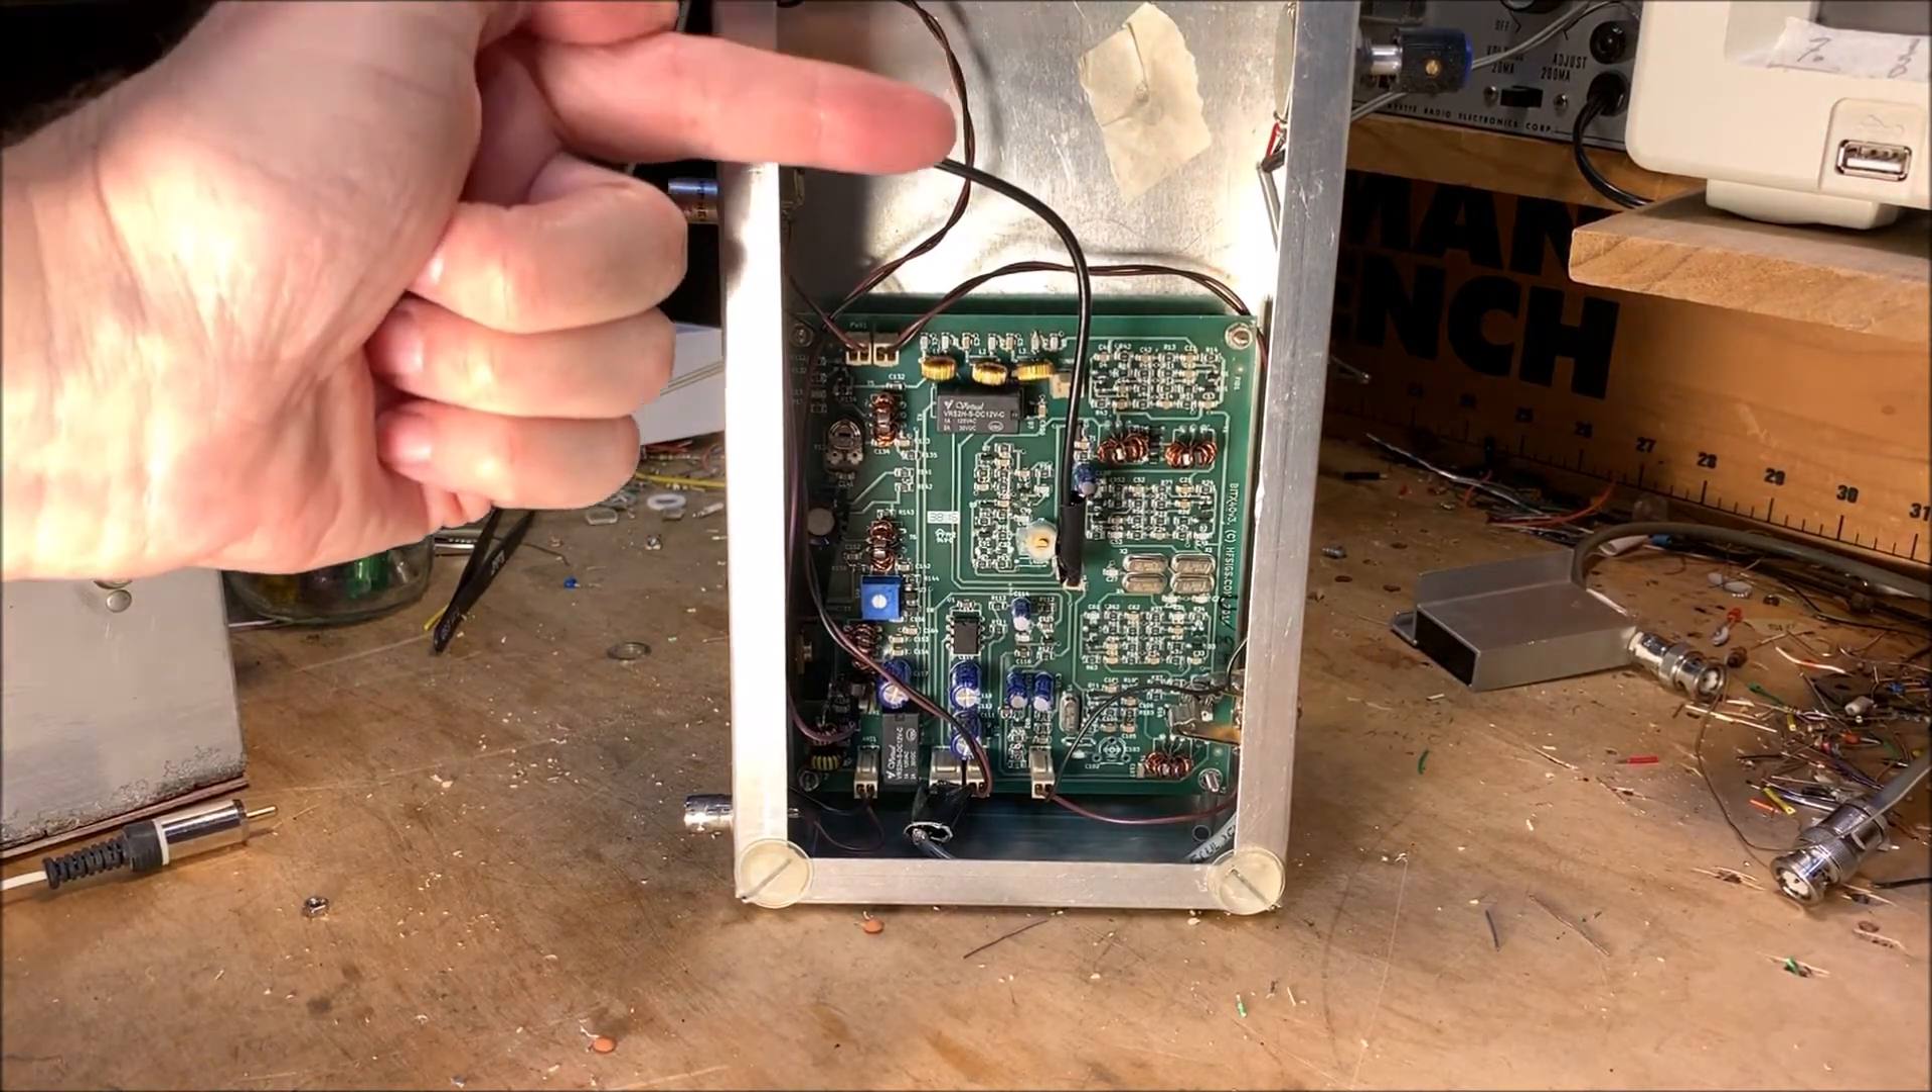There you can see the uh the bit x40 board sitting nicely in there.